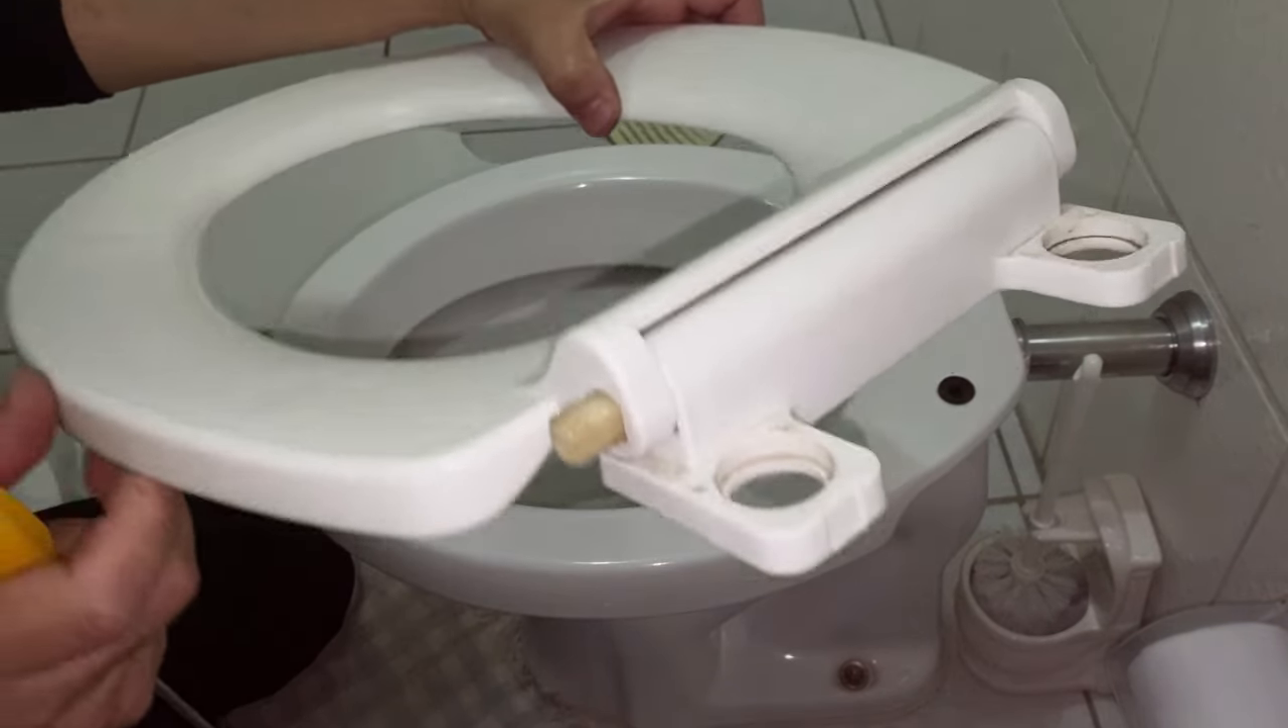E aqui, pronto. Tá solto aí a tampa do vaso.